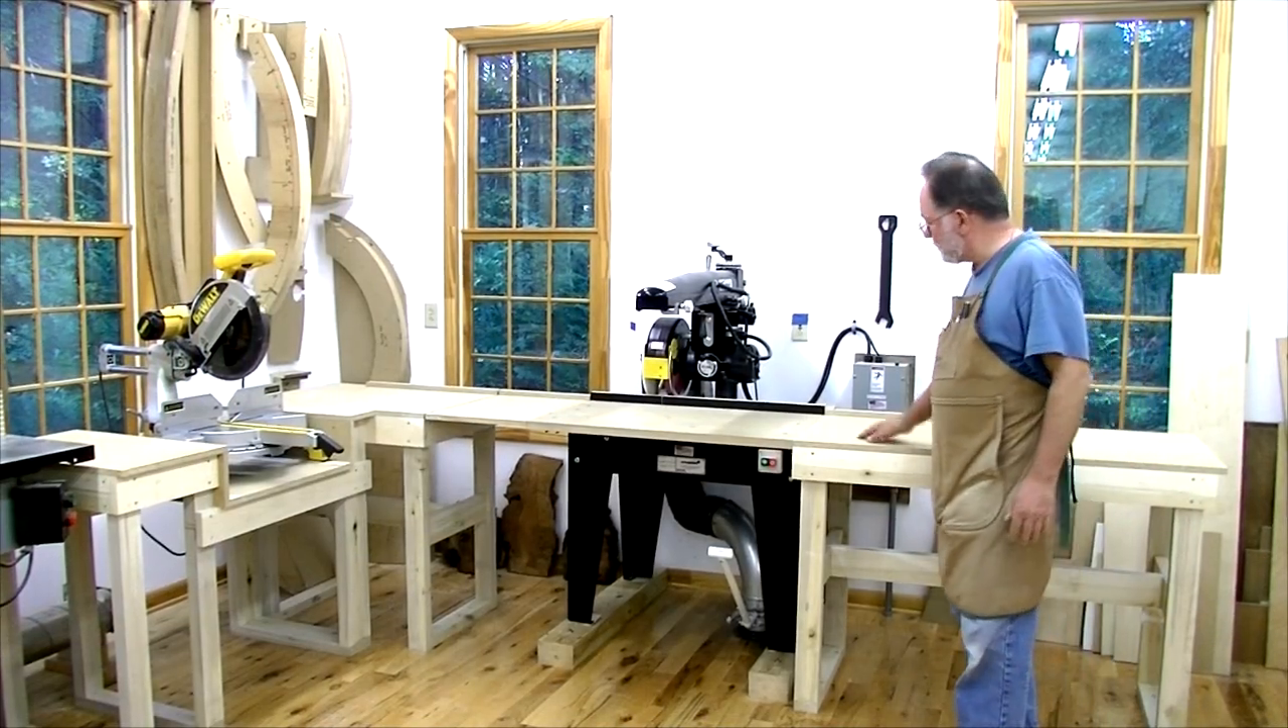Okay I'm all done with the extension tables.